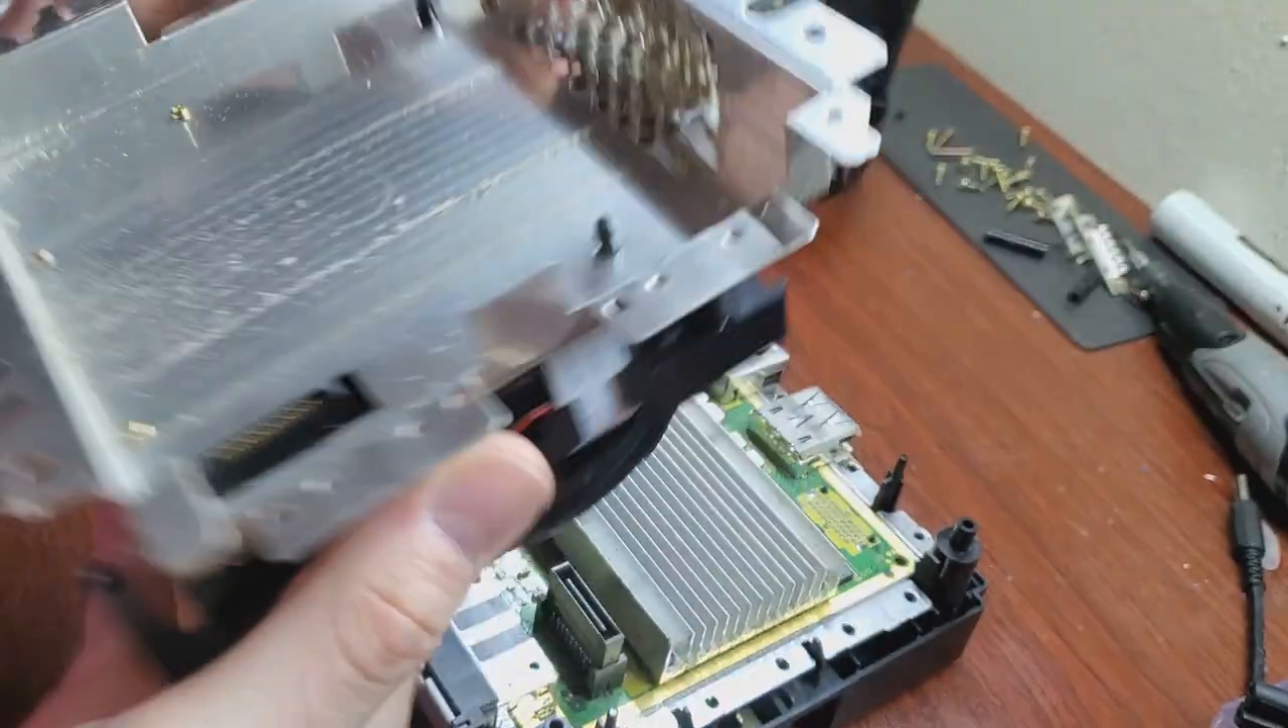With the last screw taken out, this top part will just lift right off.